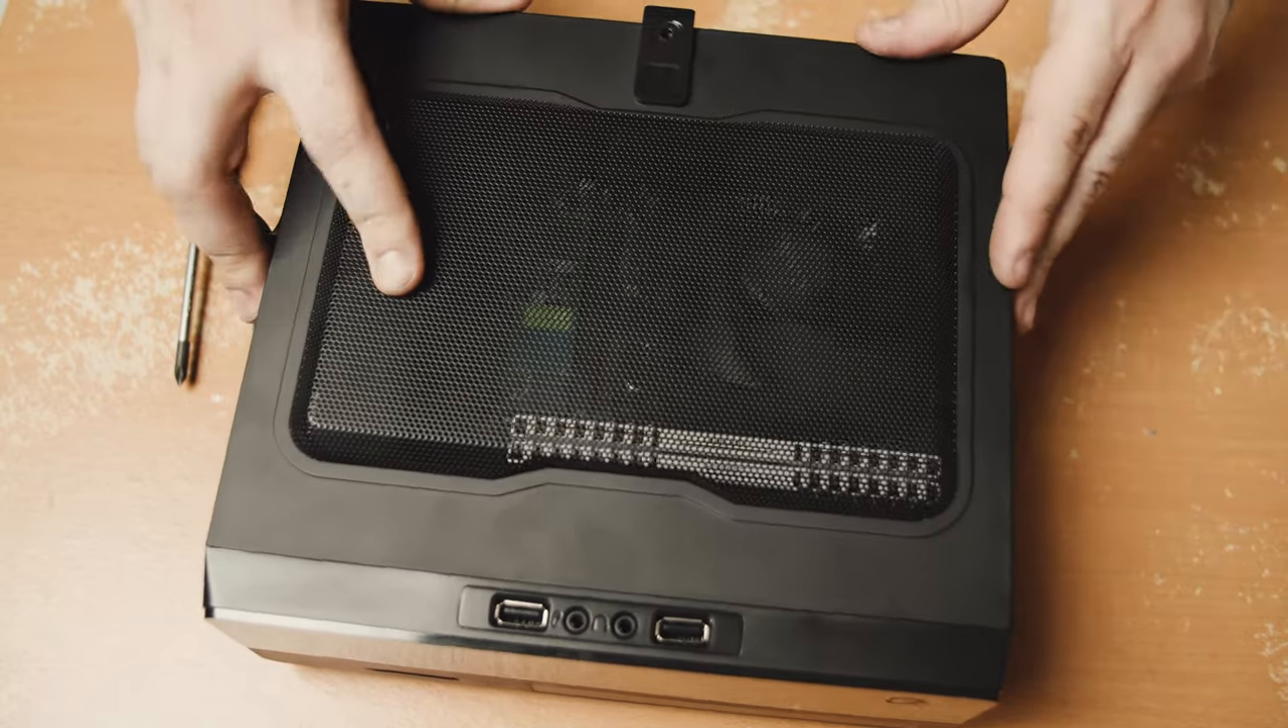And there, as if by magic, the lid now fits.